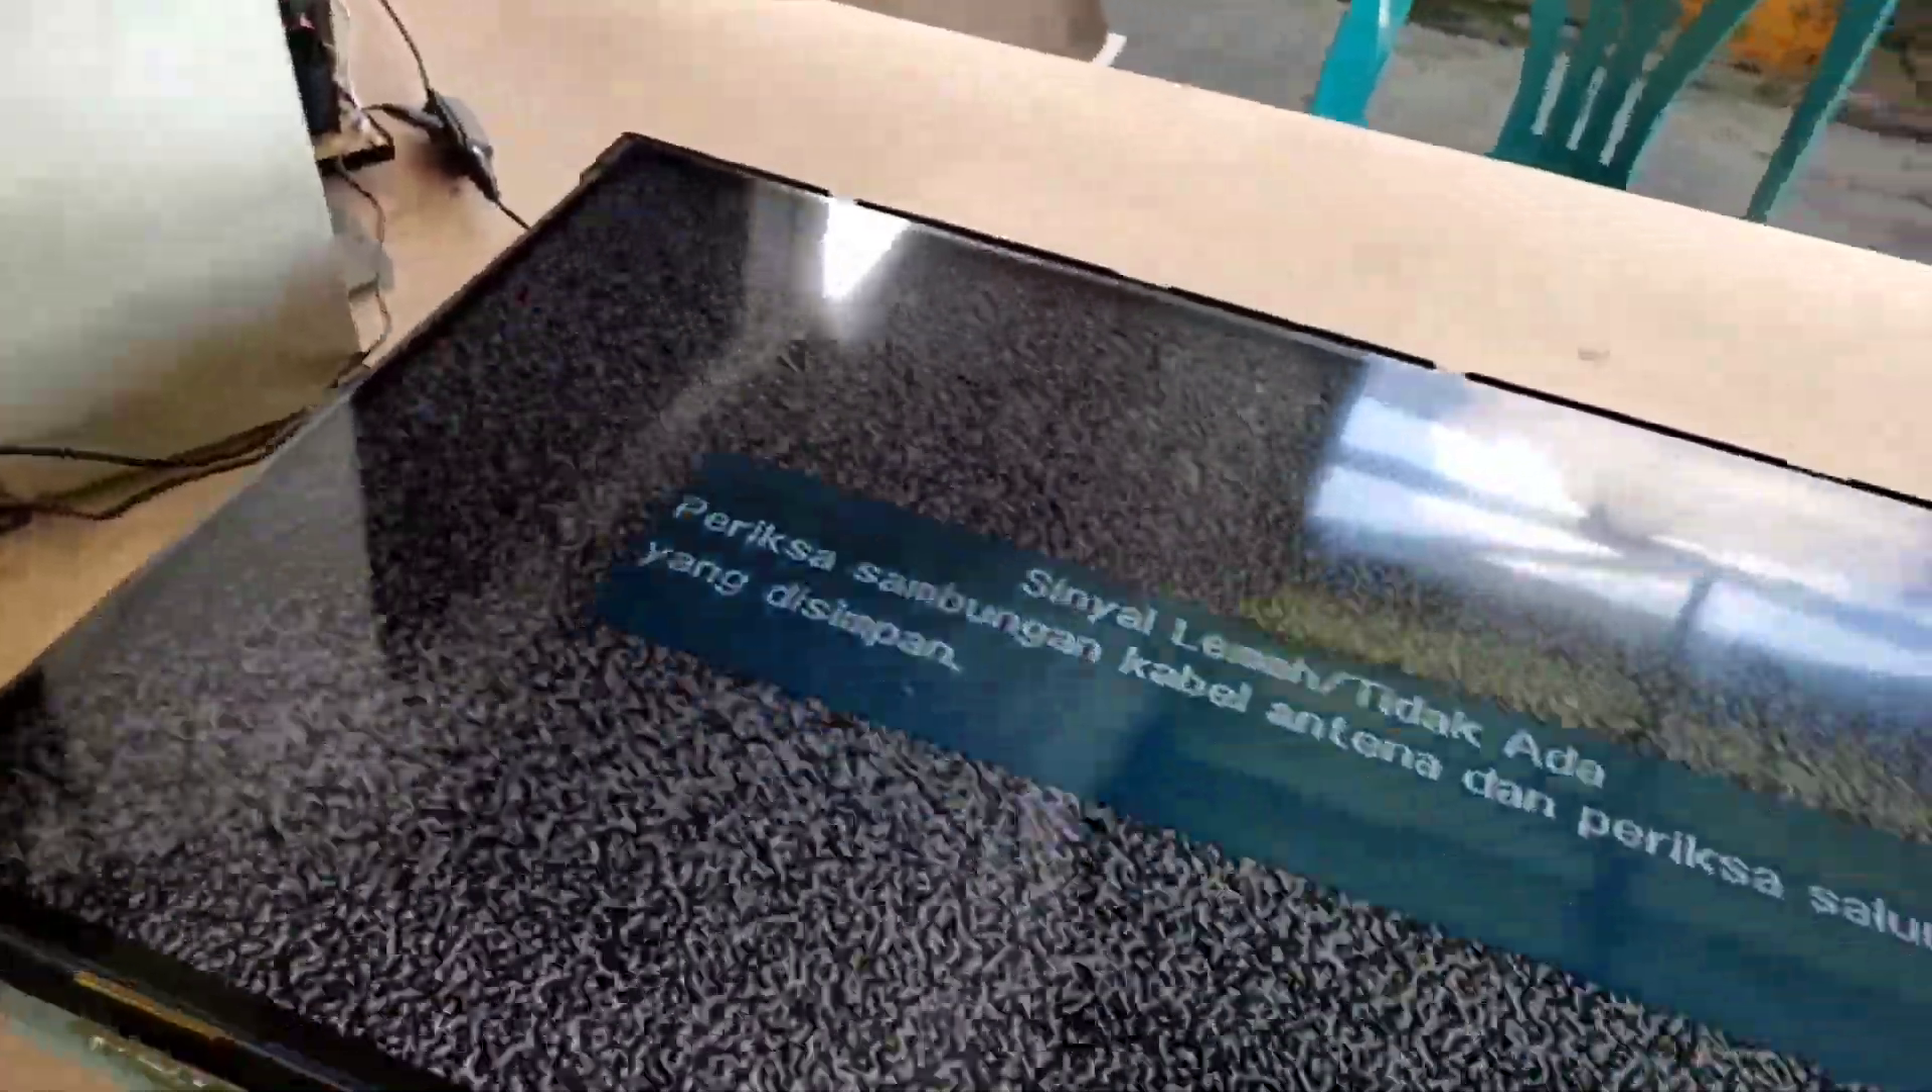Nah disini sudah saya beresi dan pasang LCD nya.